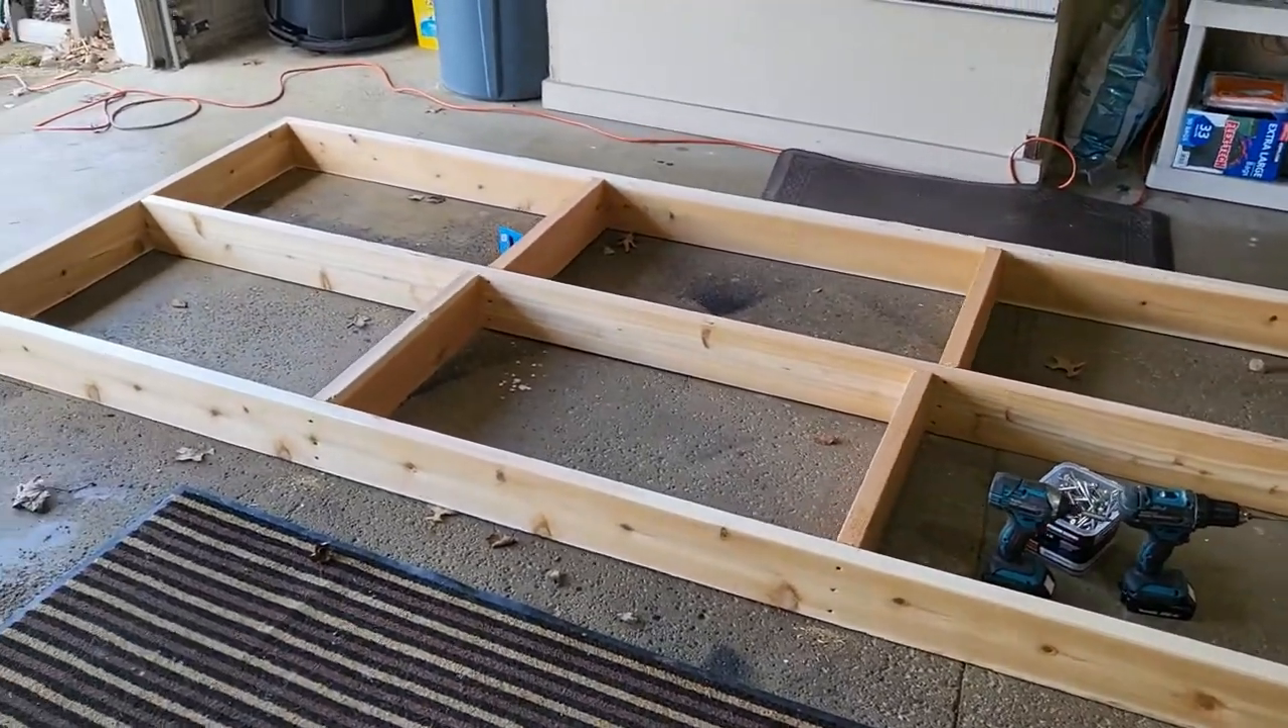So as you can see, I got the first frame done.